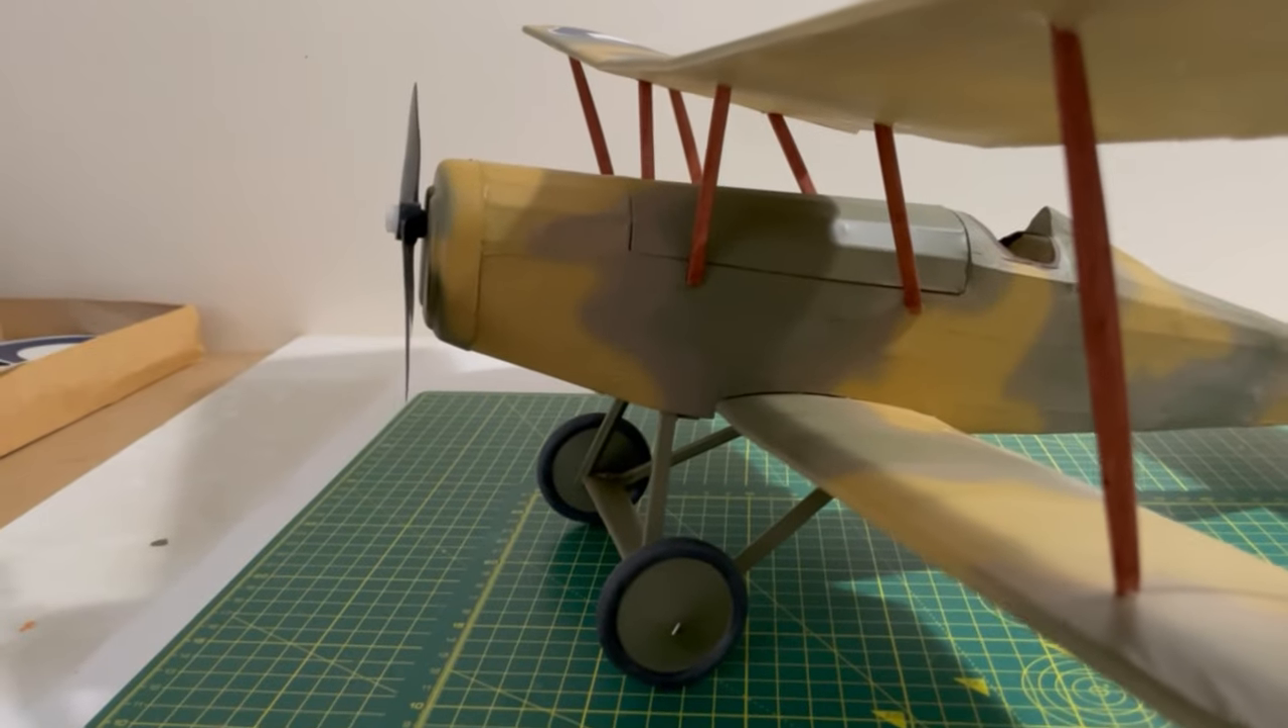The main build is now complete, struts are in, everything is holding up nicely, I'm quite pleased with how it looks.